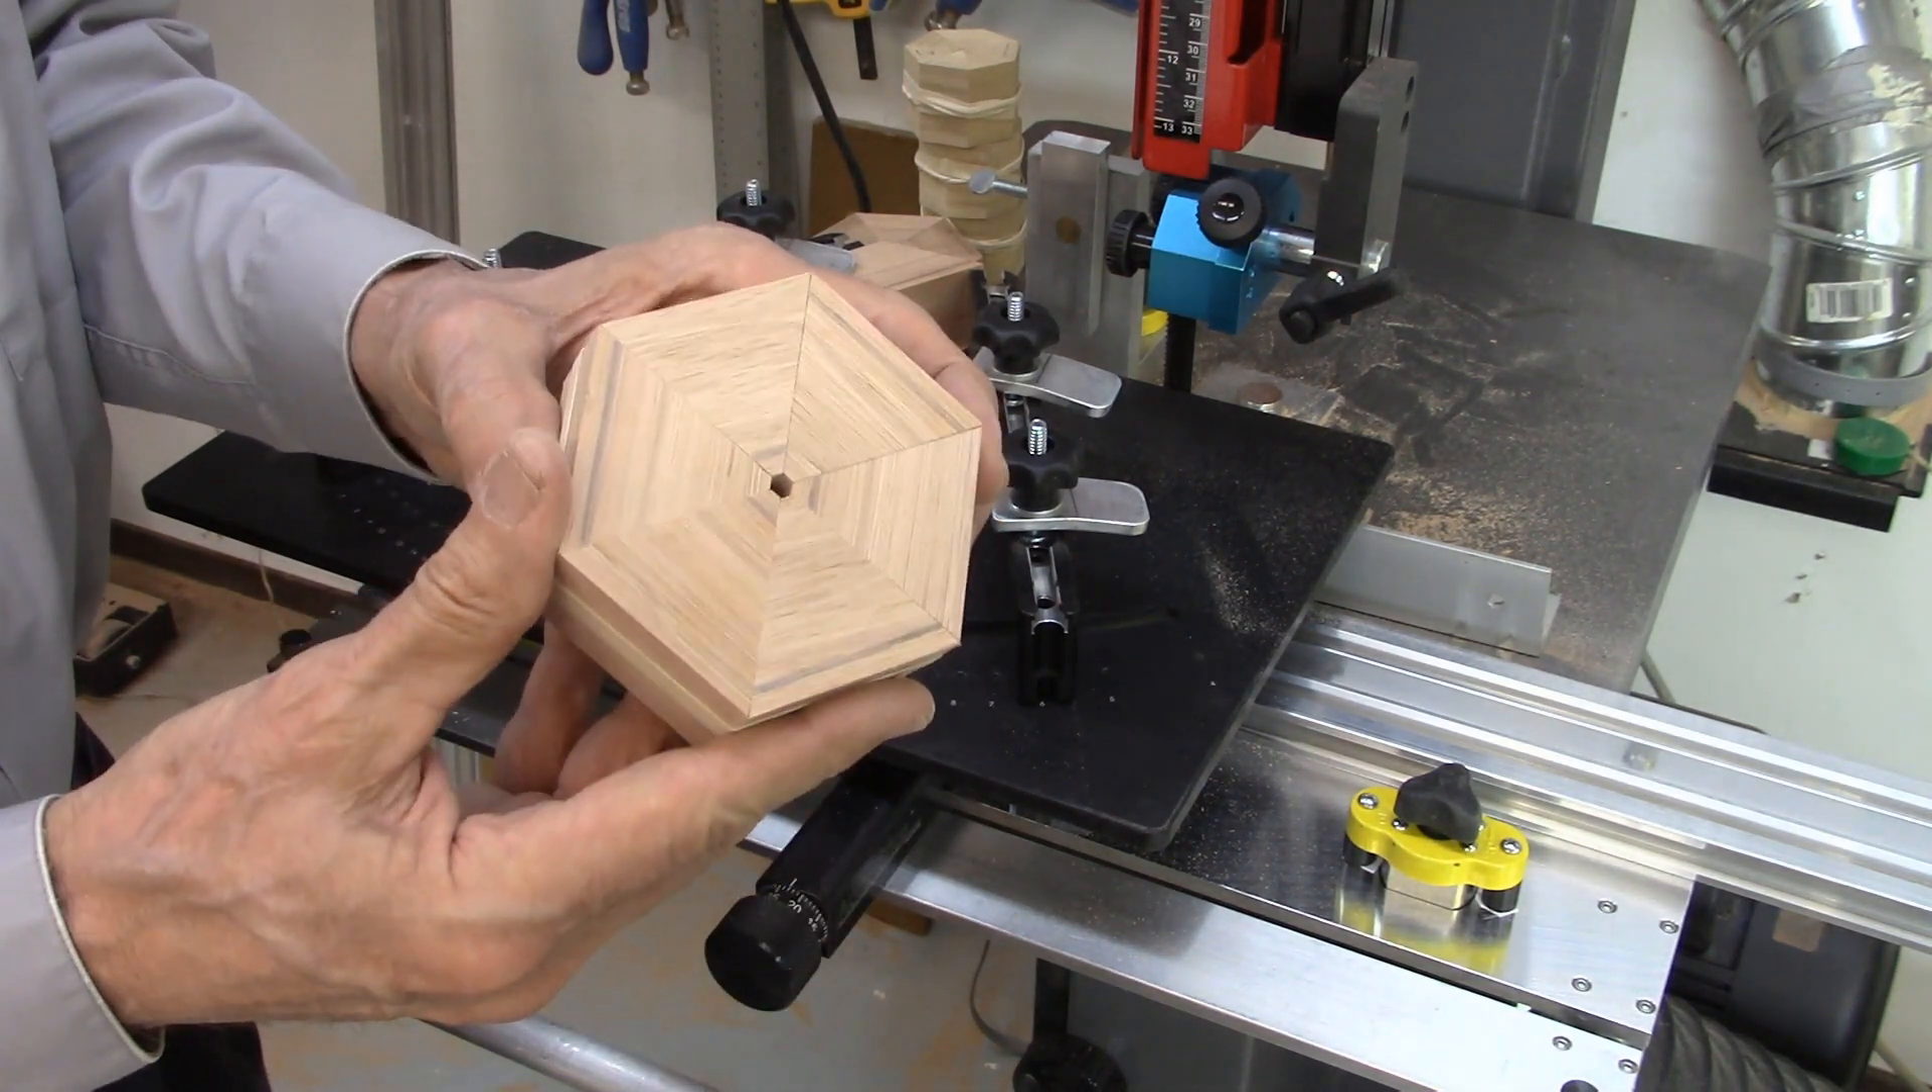And there we have our finished assembled segments.